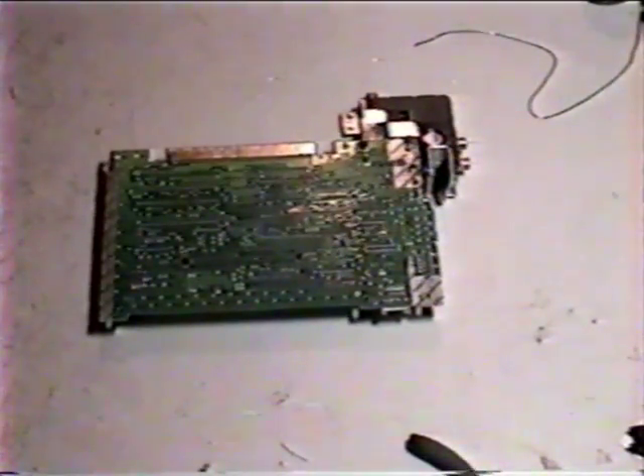The NES board is now naked.